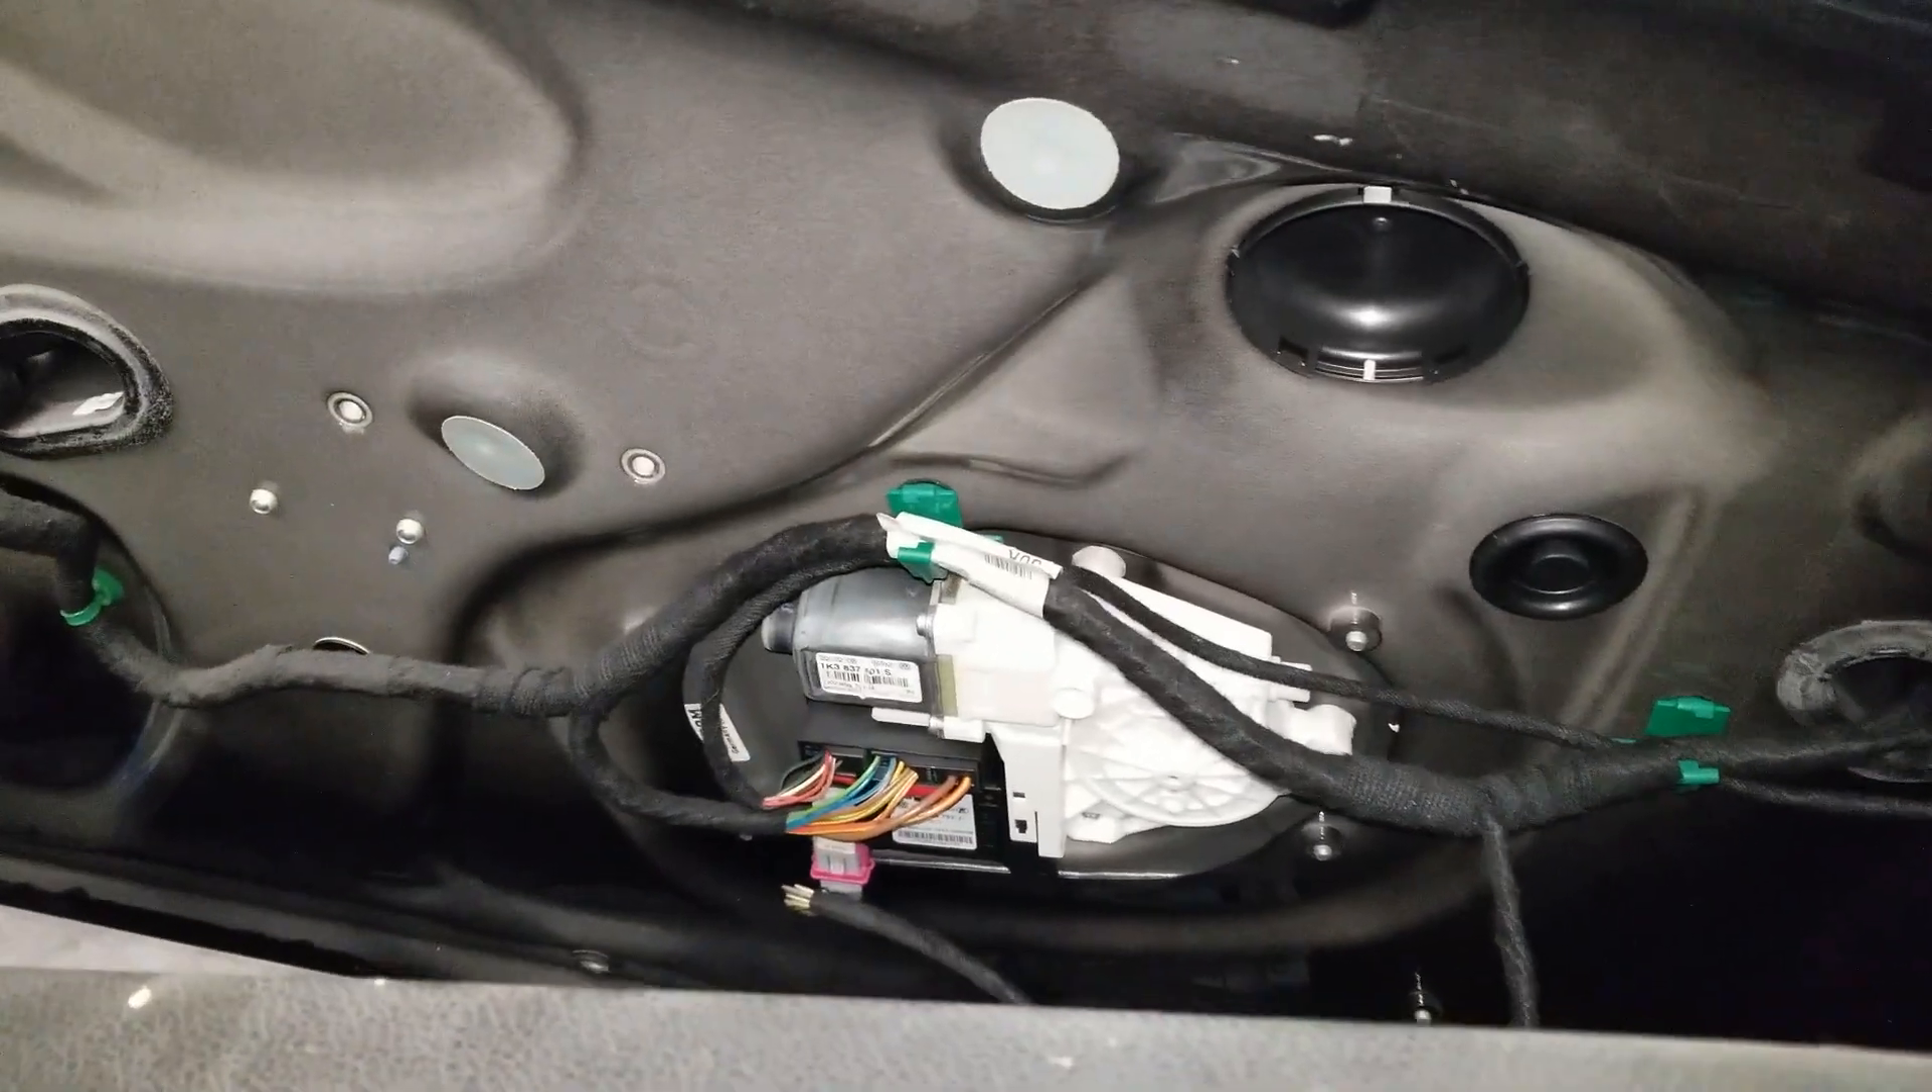All right so the door panel is out right now.